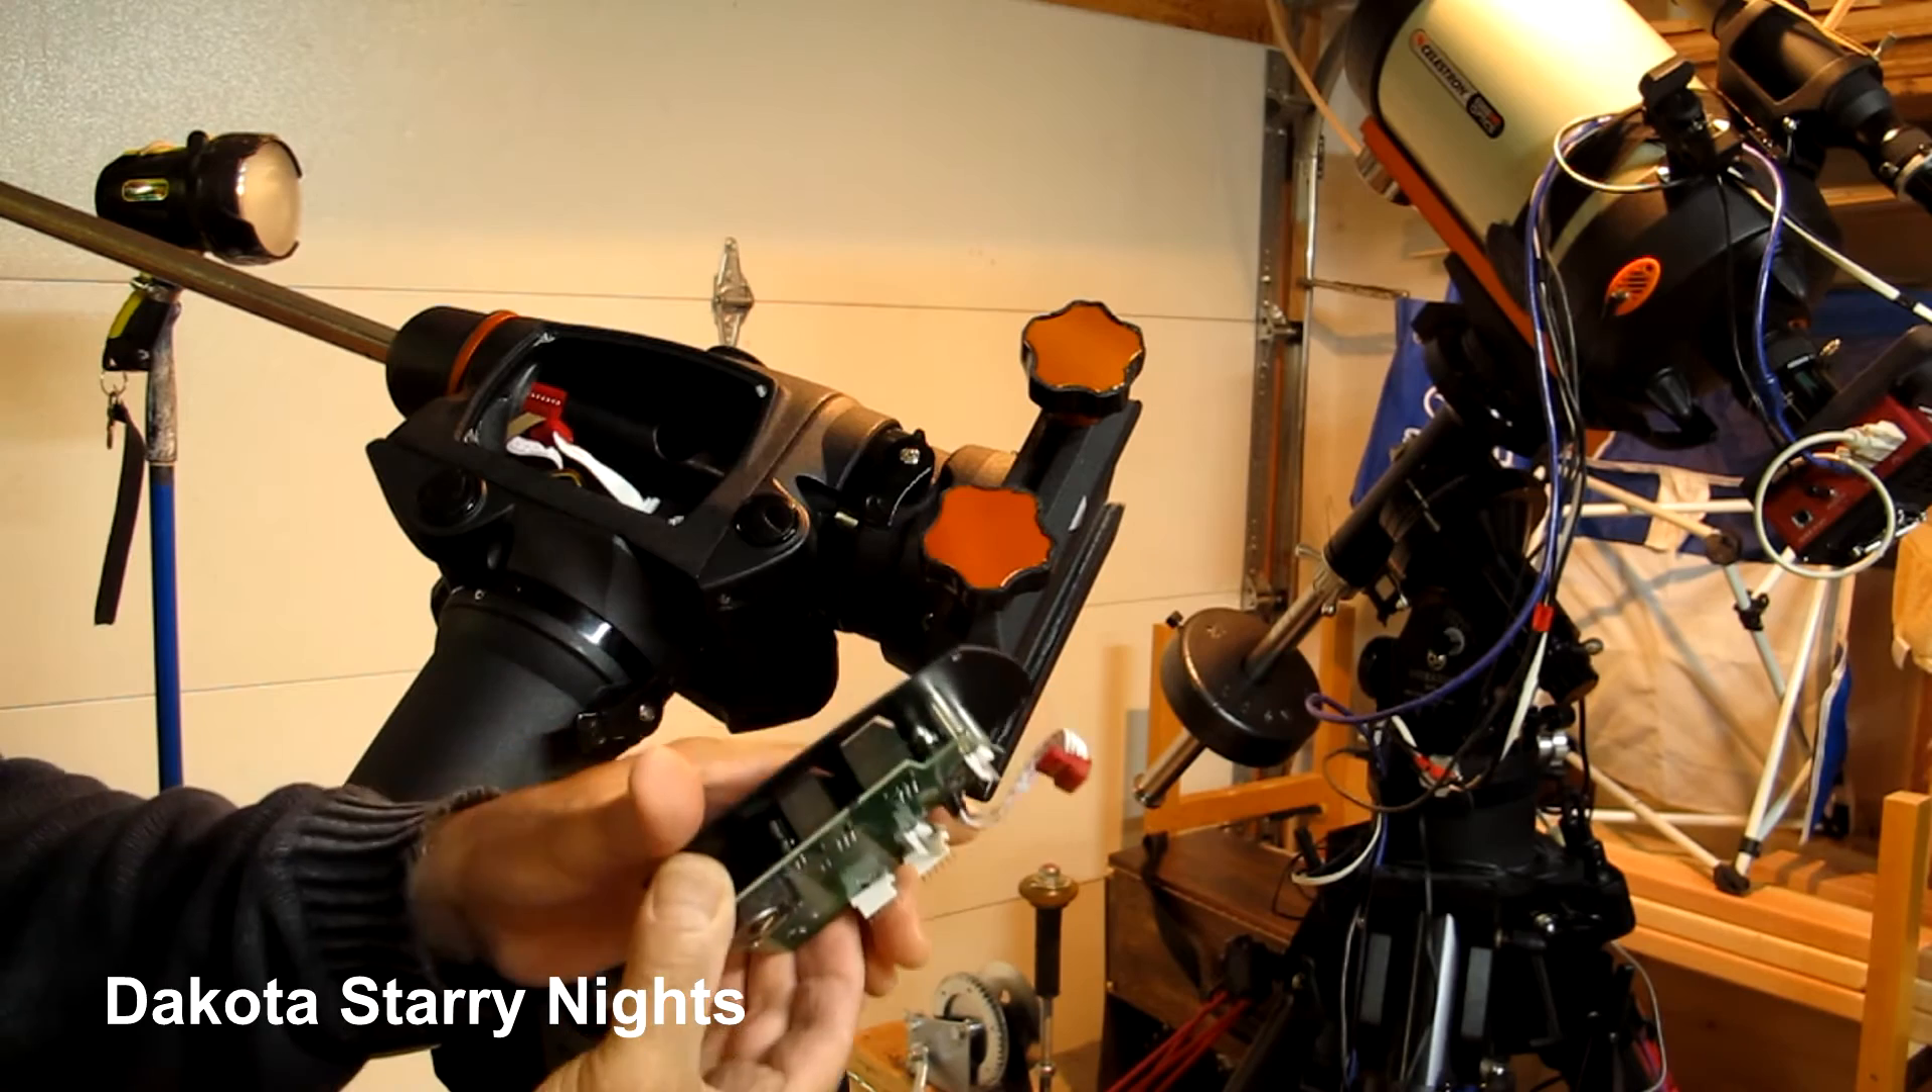So what I did was, I took out the control module, or the motor control module.